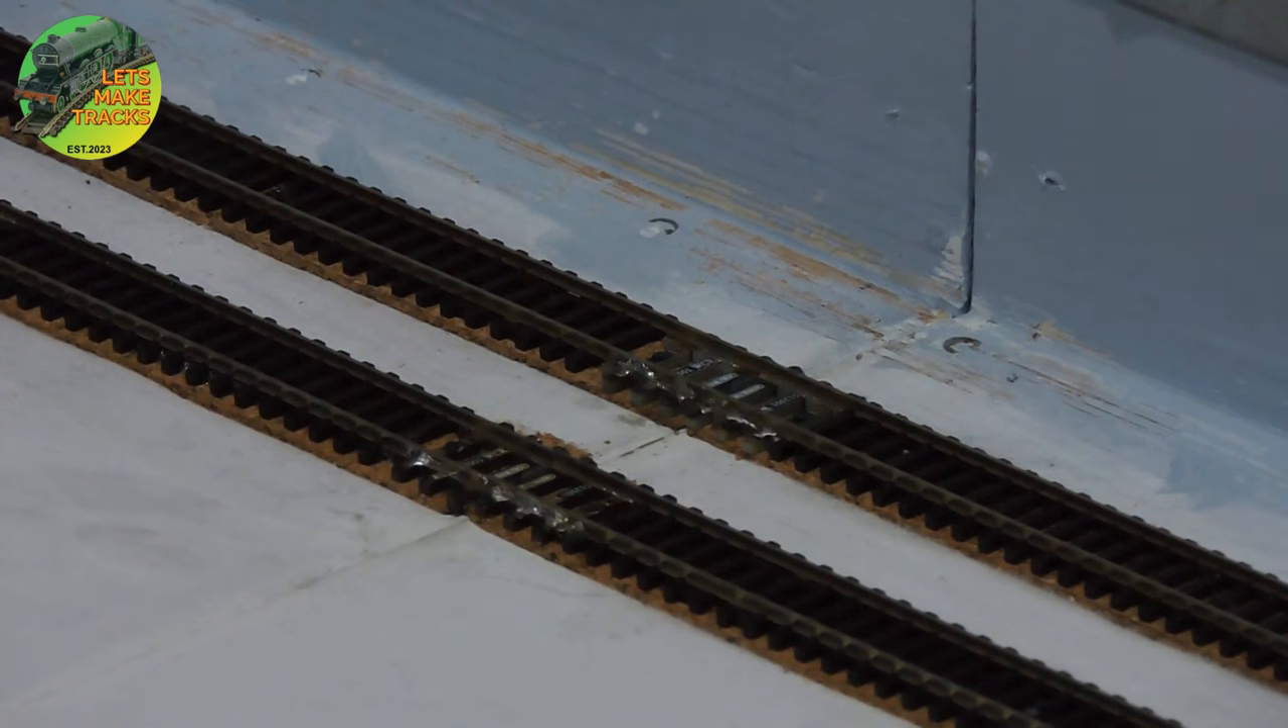So as you can see, I've already installed some track, and we're going to be going over how I make this join a little bit later in the video.